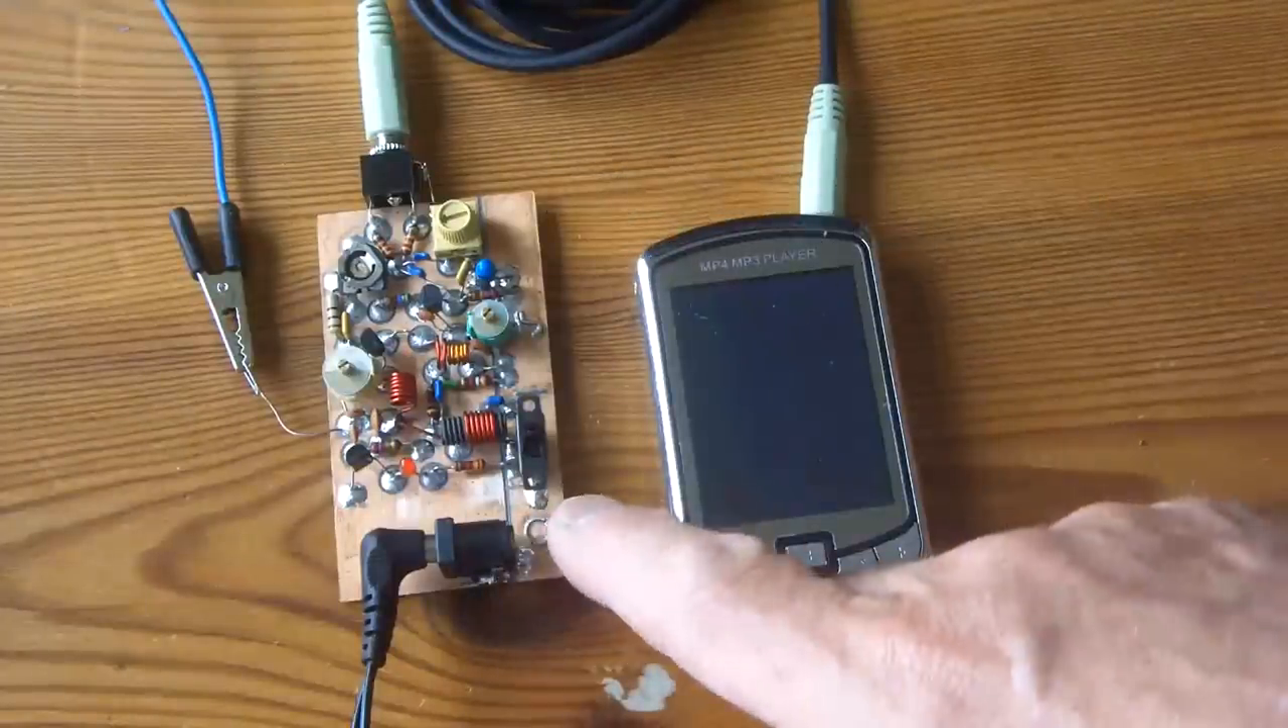I've fitted the socket there so my power supply is plugged into the board now.